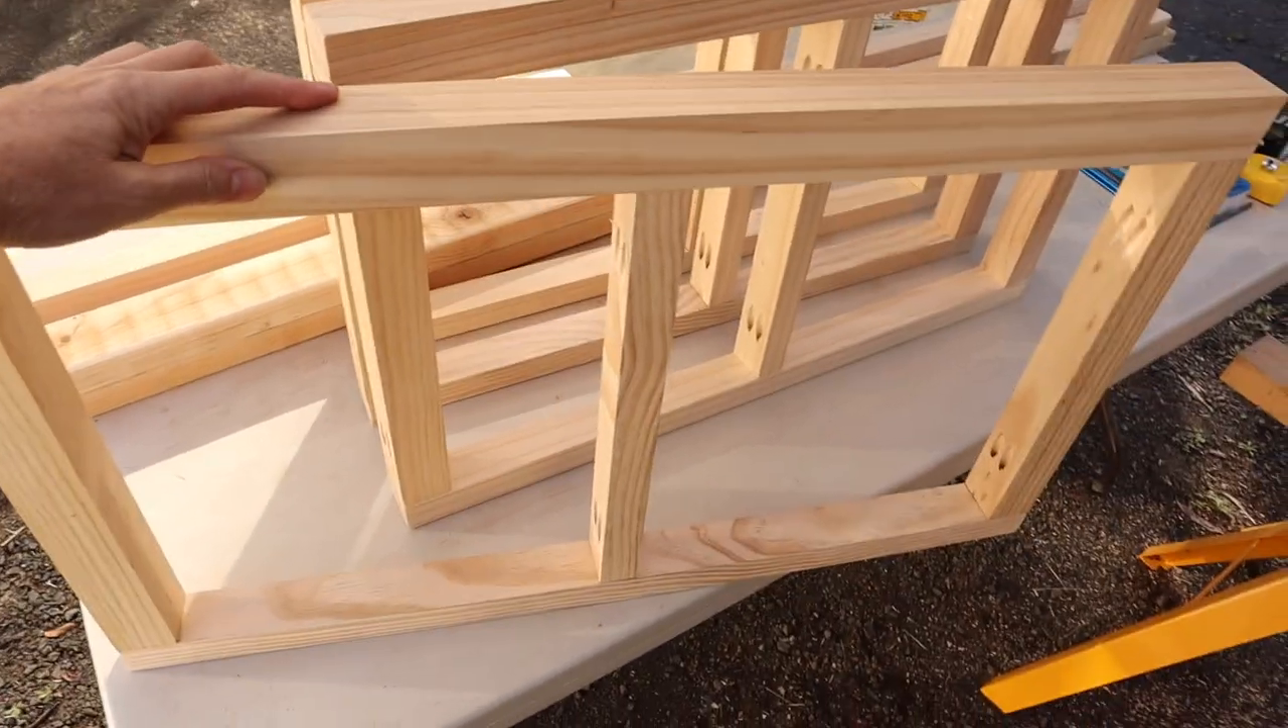As you can see I ended up putting another piece in the middle just to give it a little bit extra bracing and support.